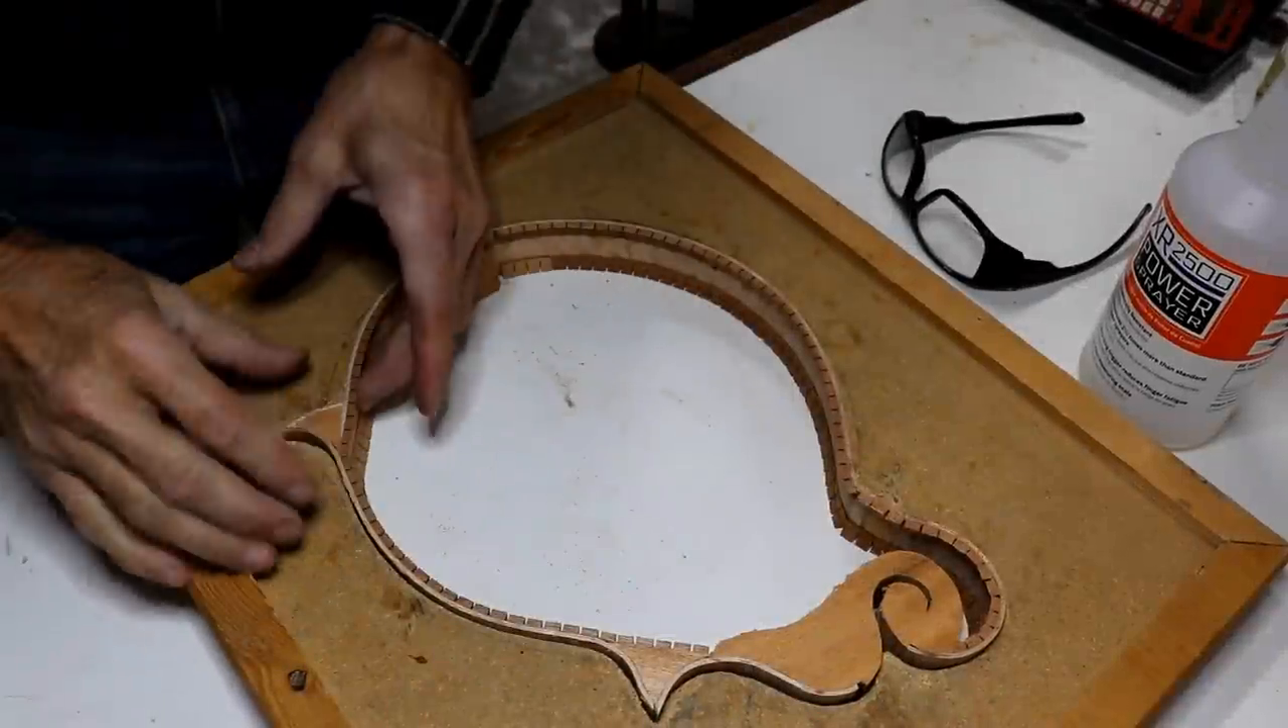I put the sides back in this mold To just keep their shape a little bit better.